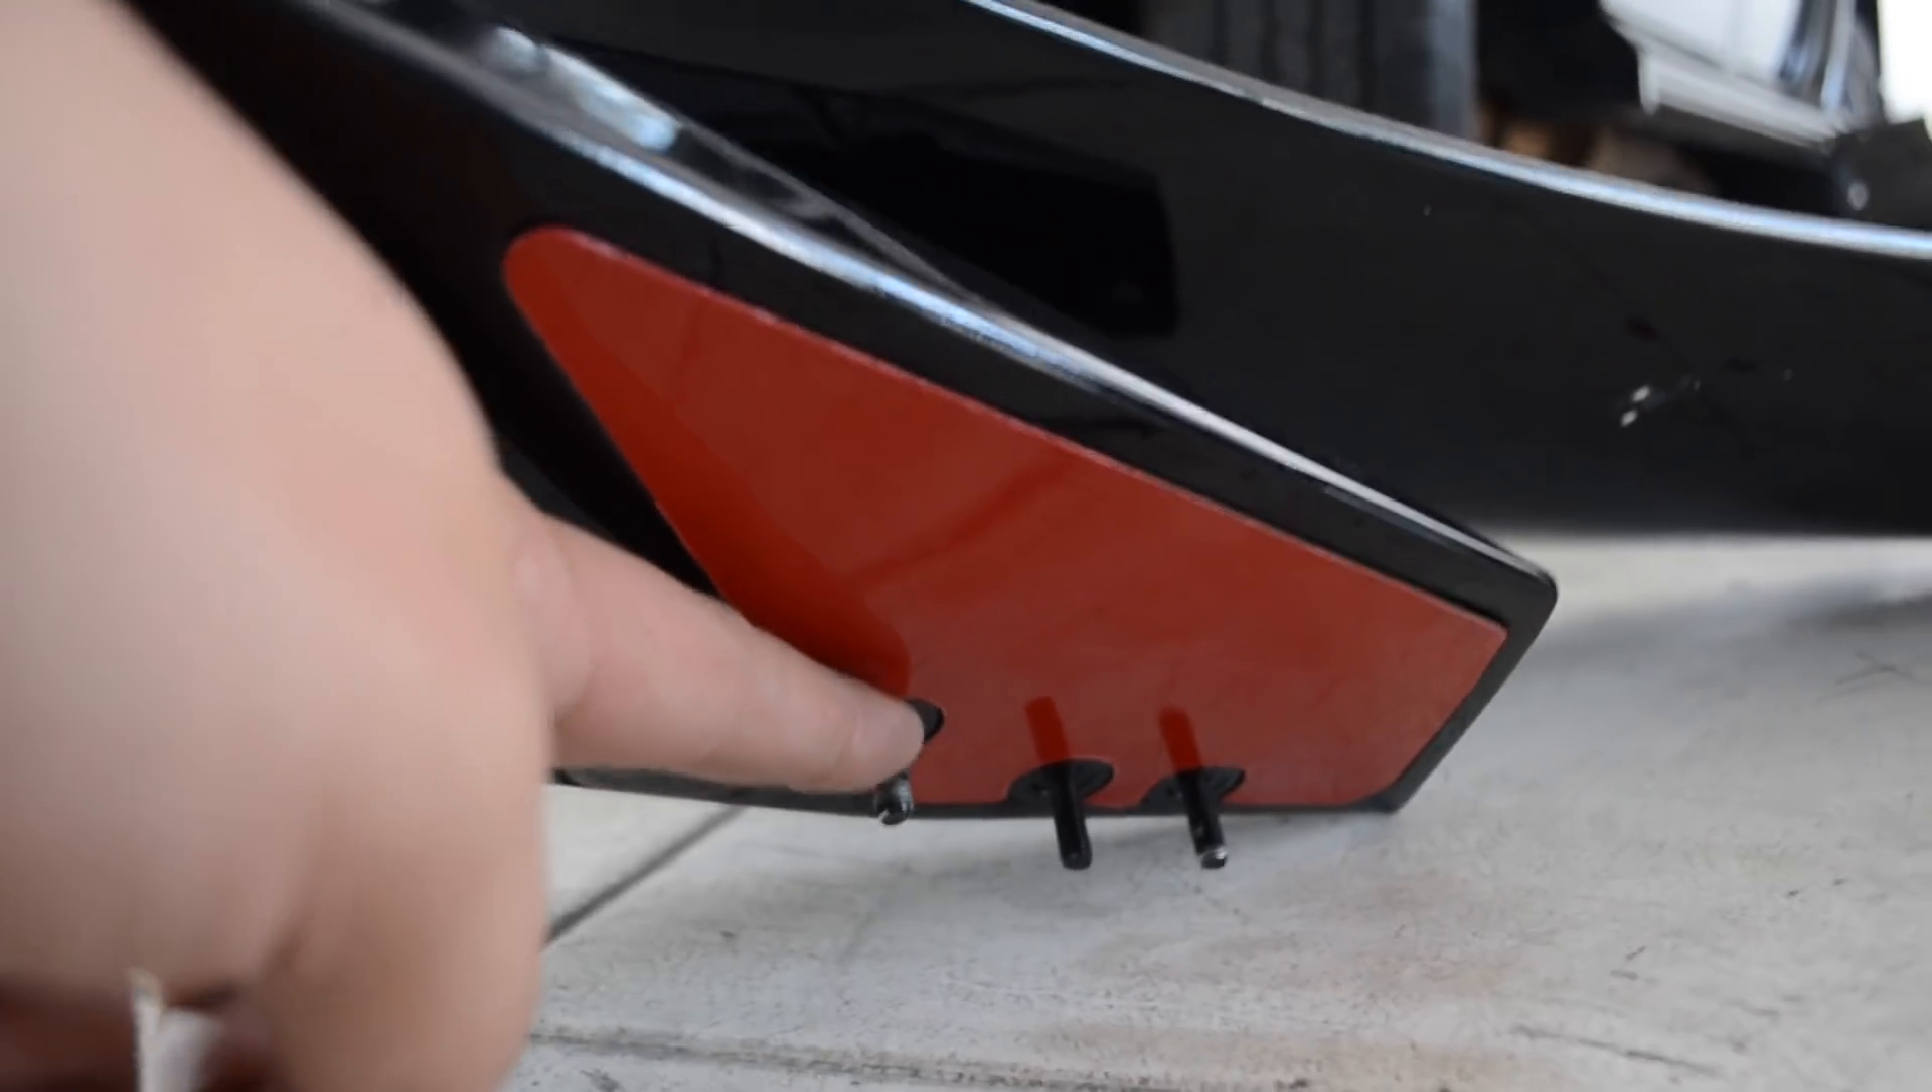Ahora el alerón trae los tres tornillos aquí los podemos ver ya puestos sobre el alerón.